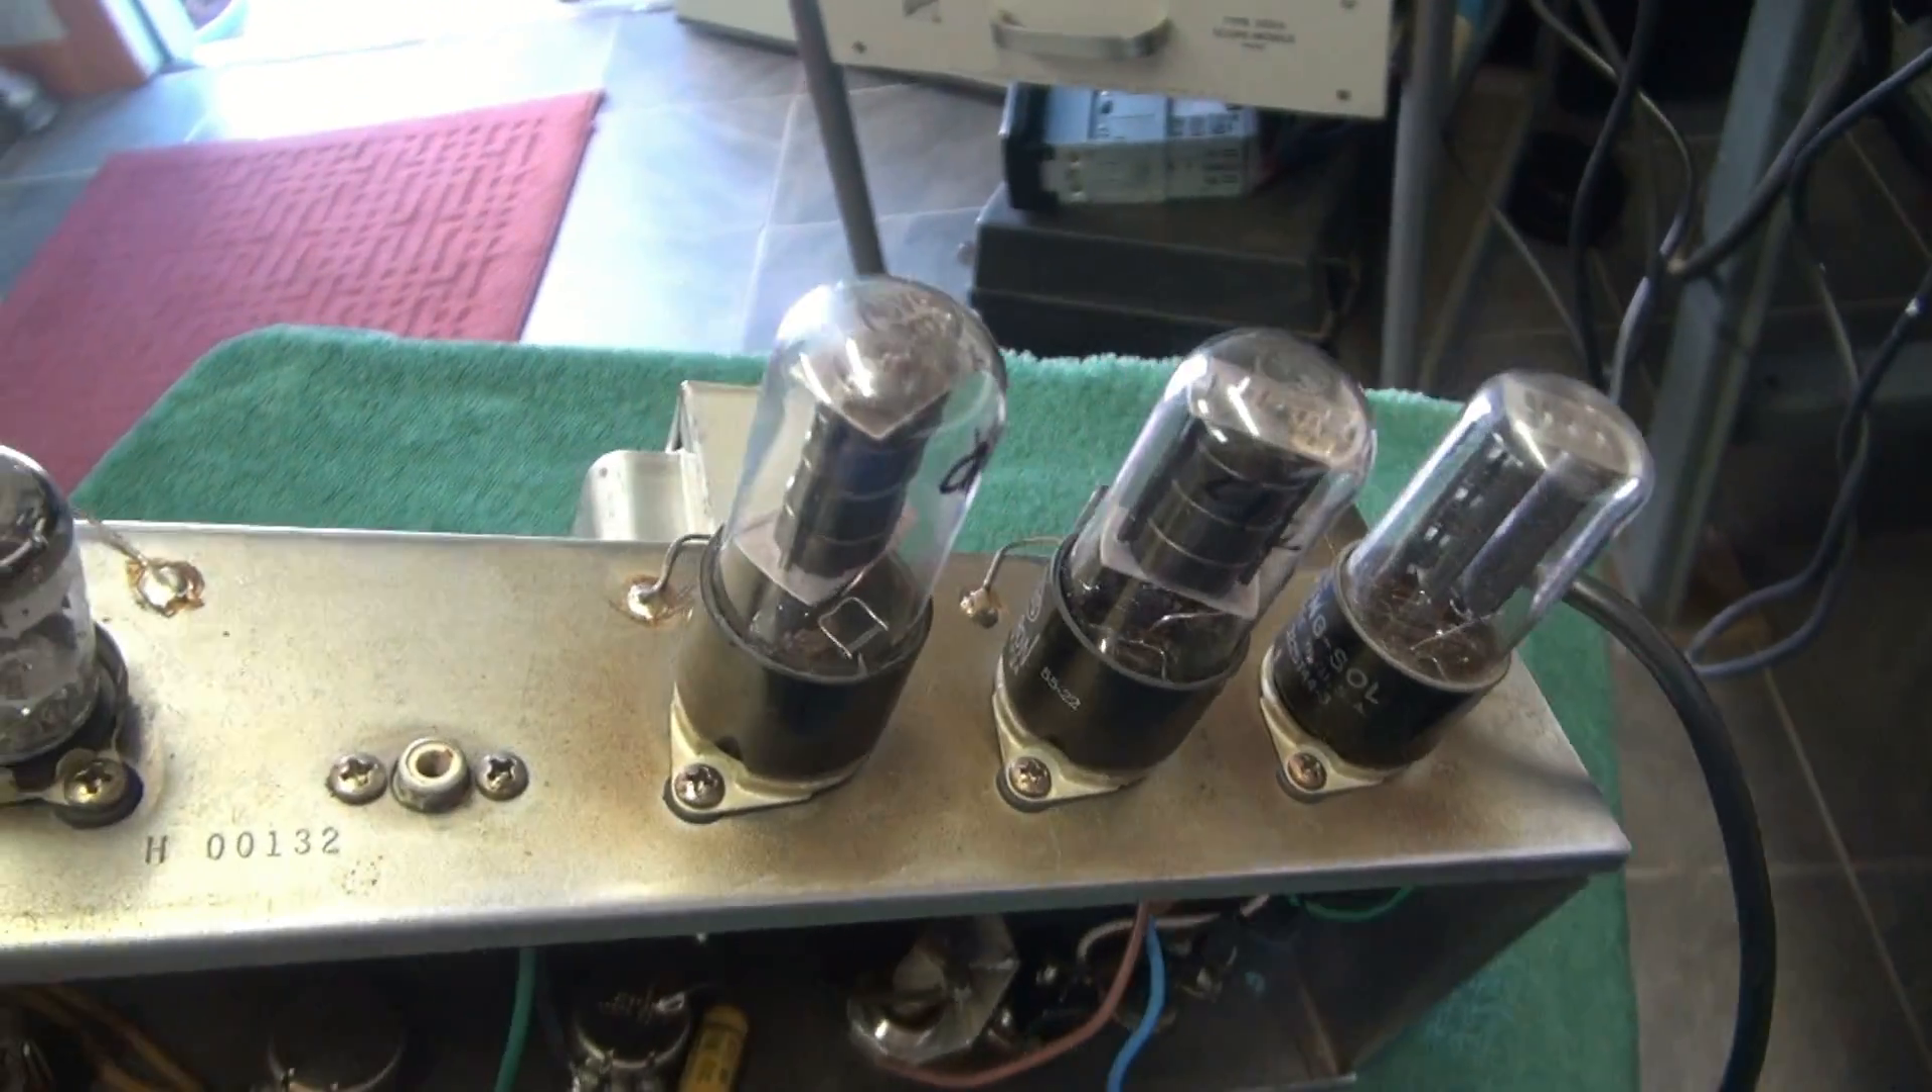You can see all the tubes are in place, and they are old stock.